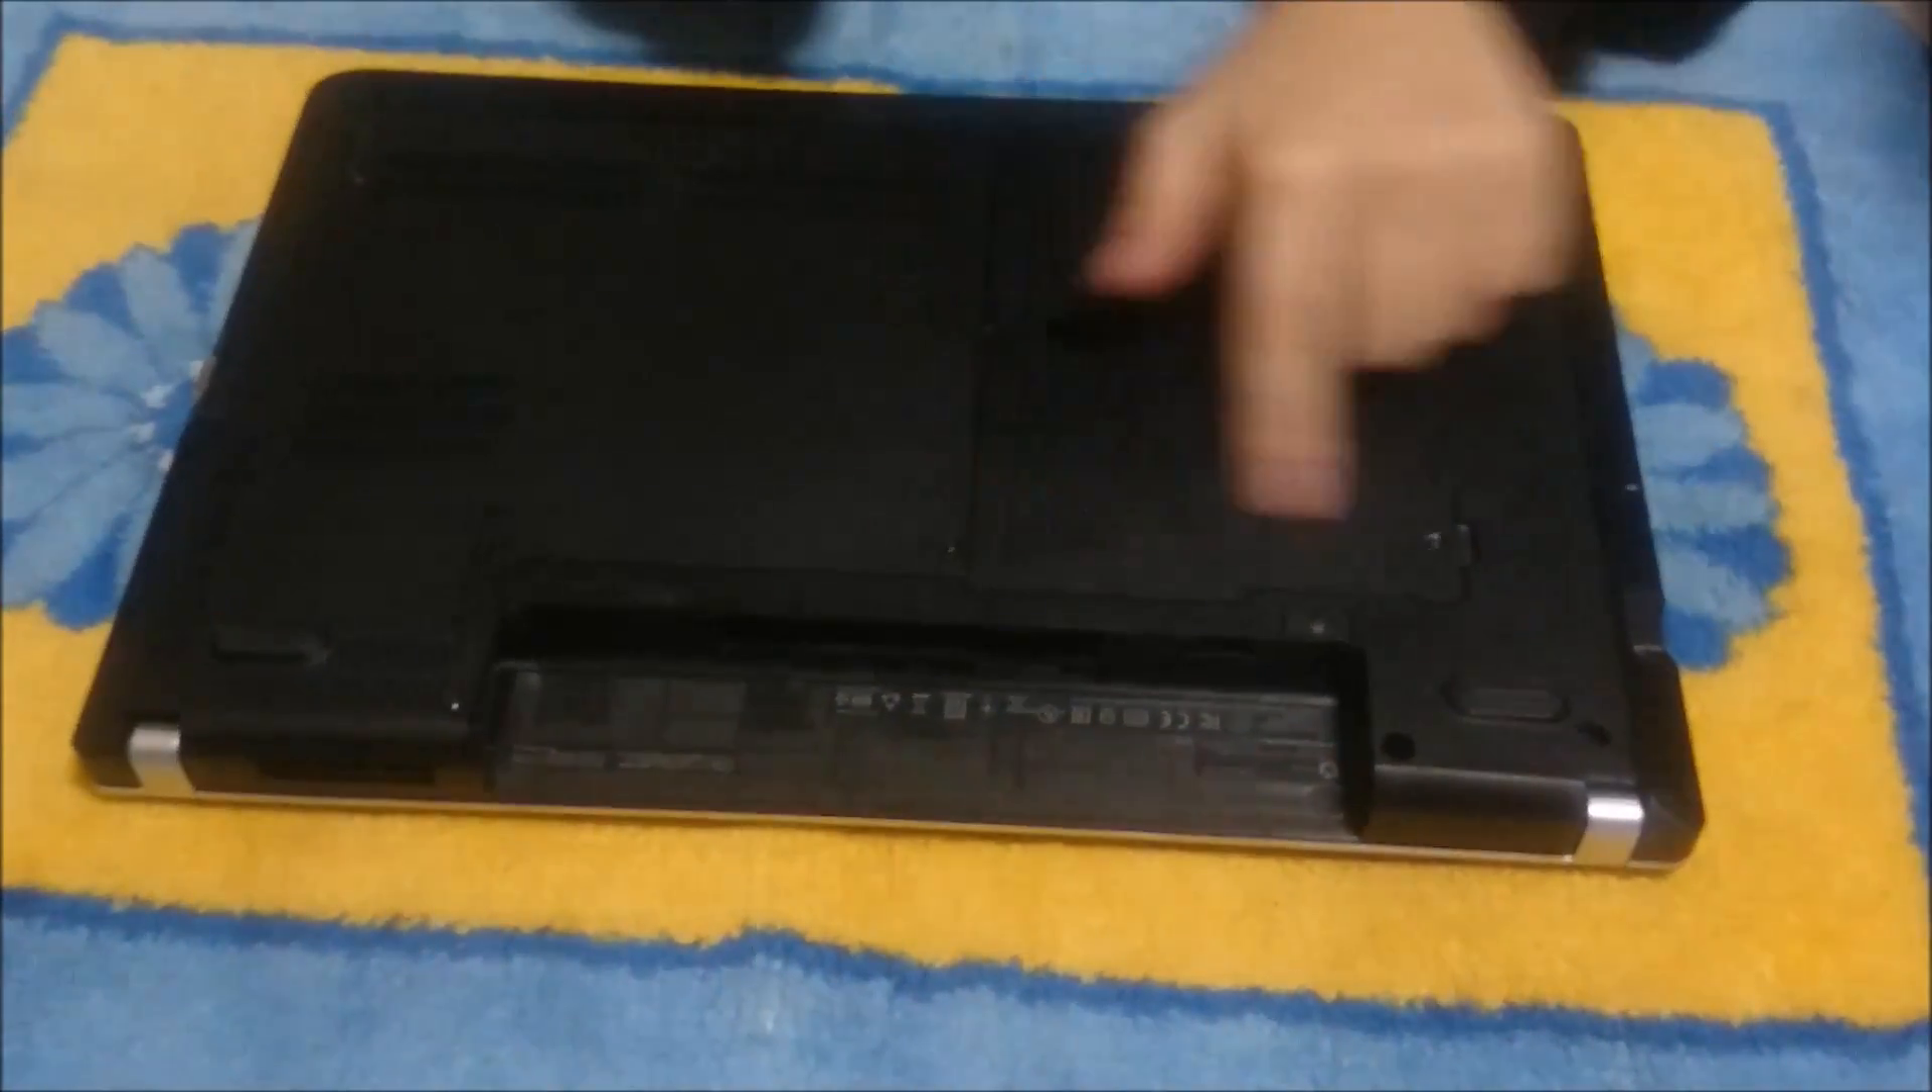As you see I already have the battery removed.